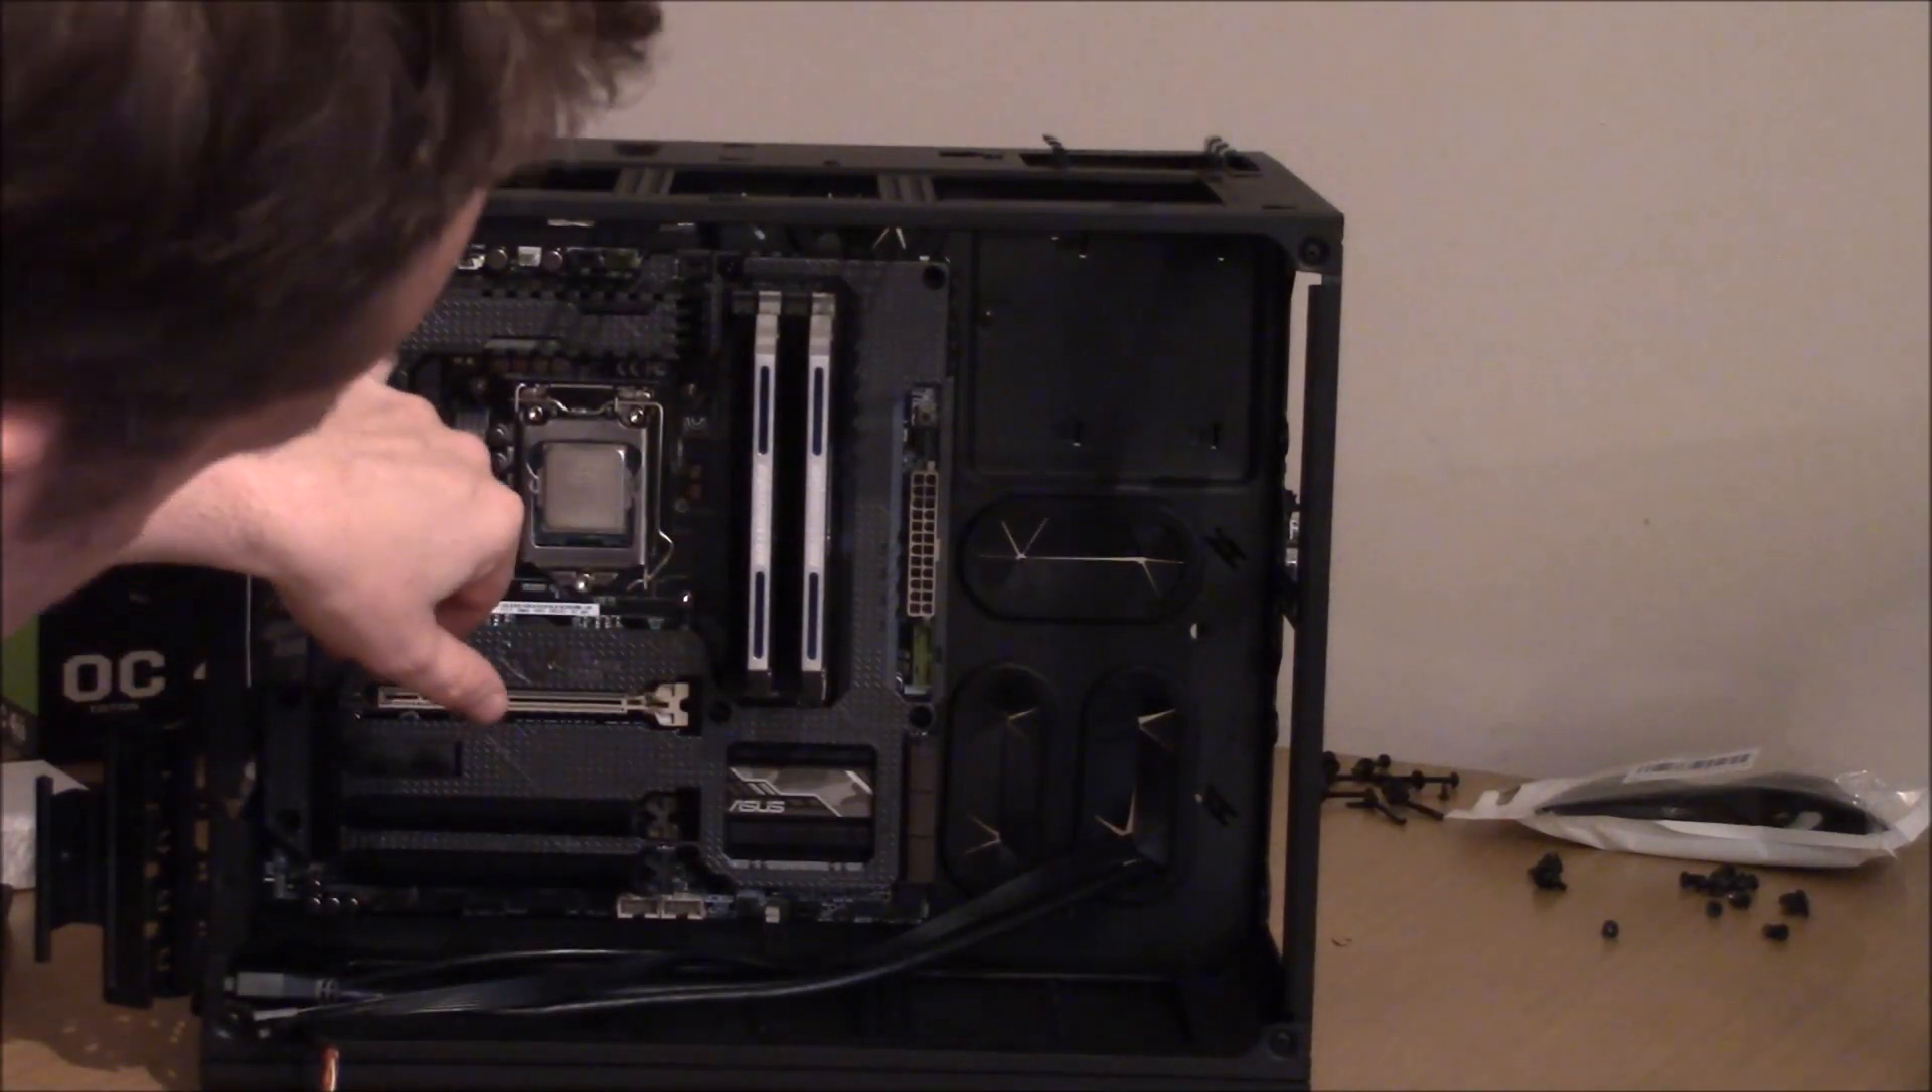So we've got the motherboard in place now. And we've got the ram in.